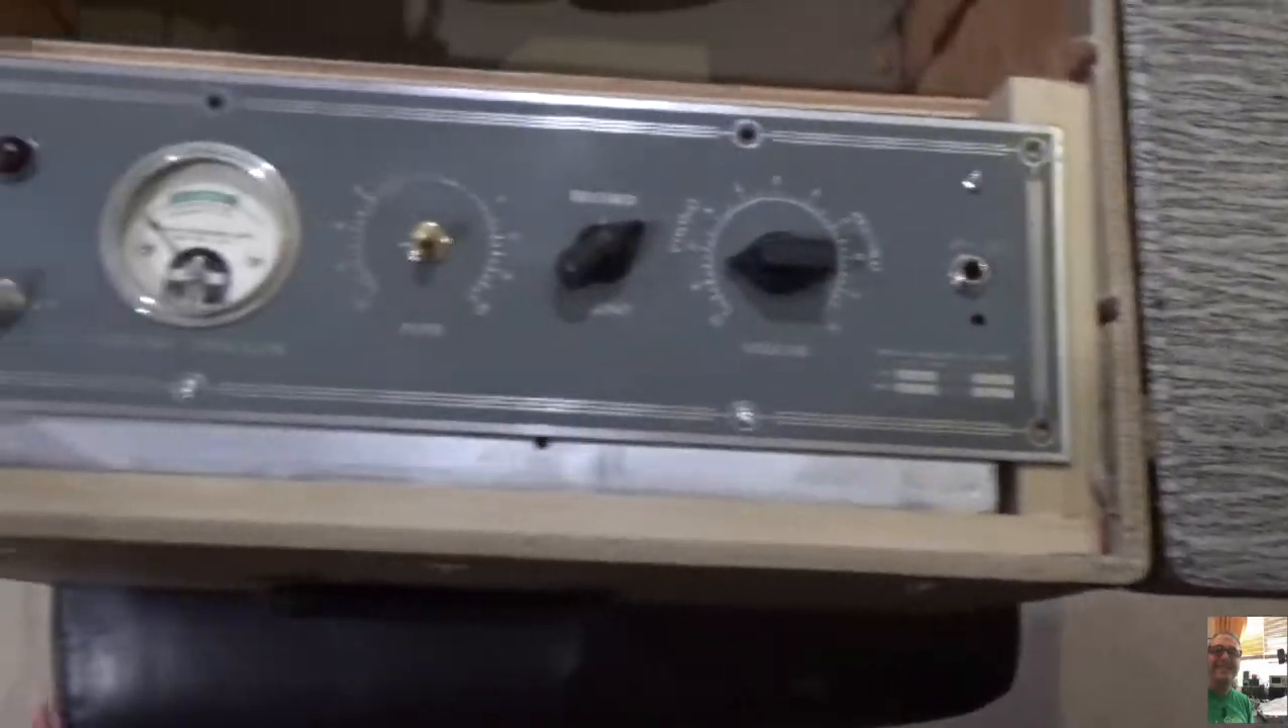And I've just started the work to brace up this case and drop in the amp like so. A lot of work to do yet here.